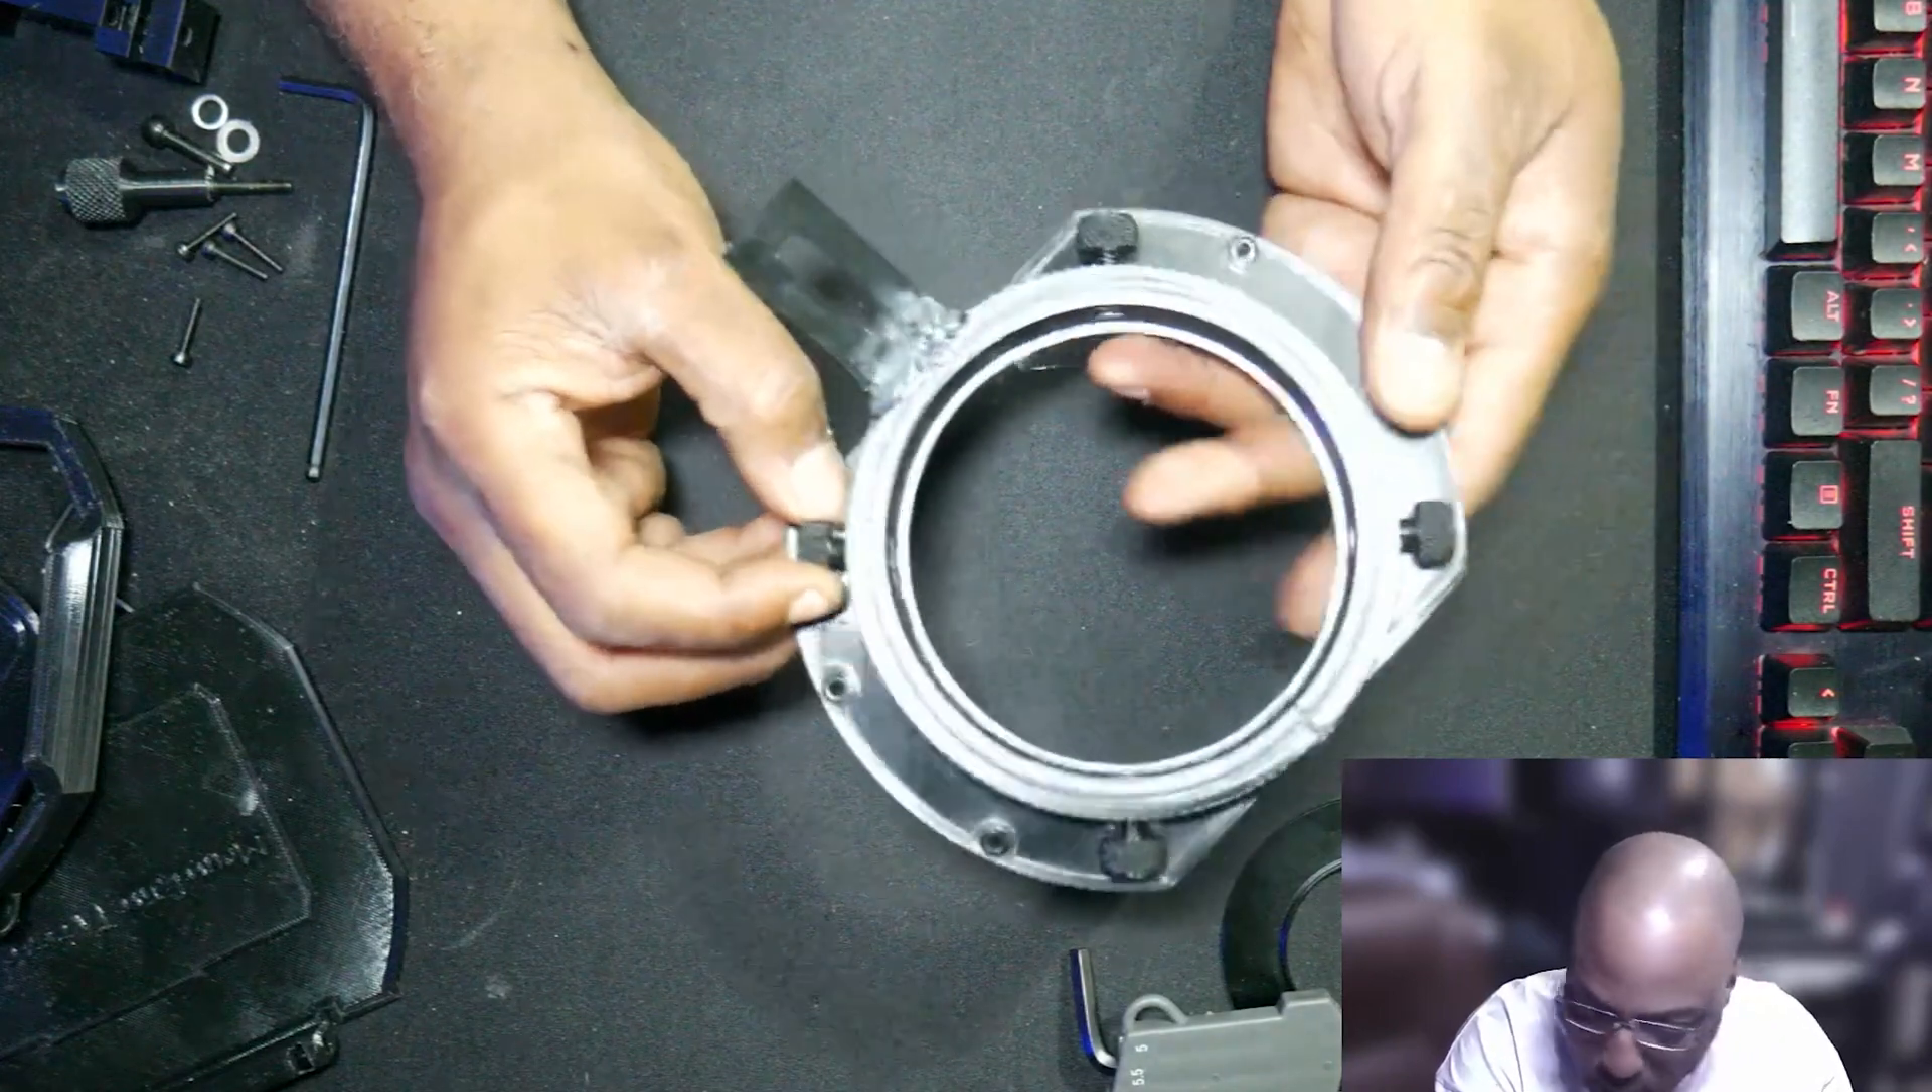We have the screws already installed.